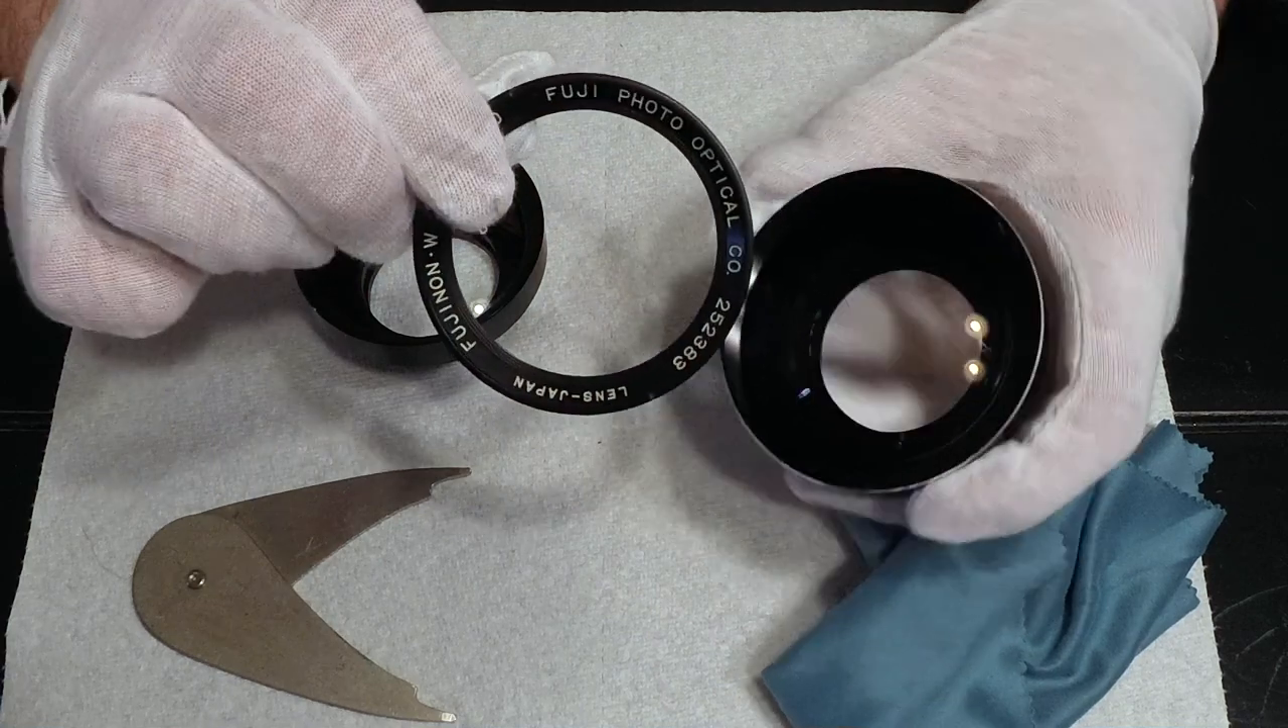So there I've got the retaining ring out now.